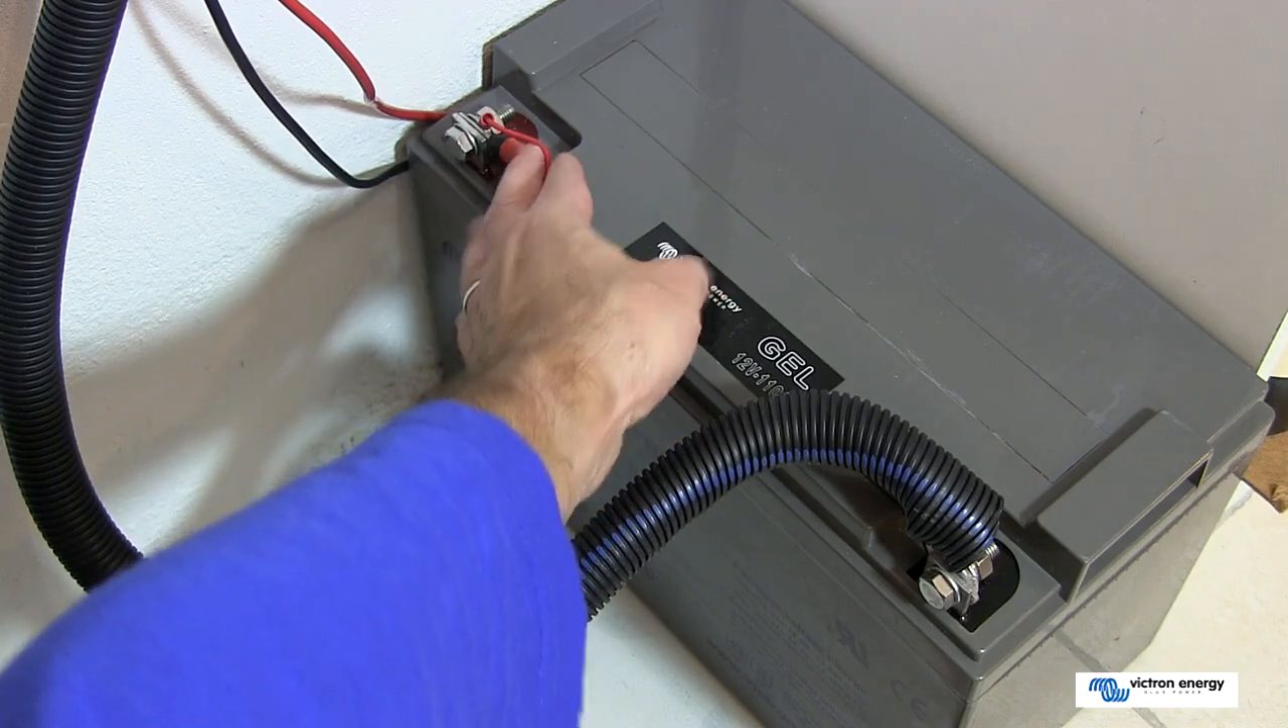Now my battery is already connected up but it's good practice always to connect your positive lead to your battery first and then your negative.